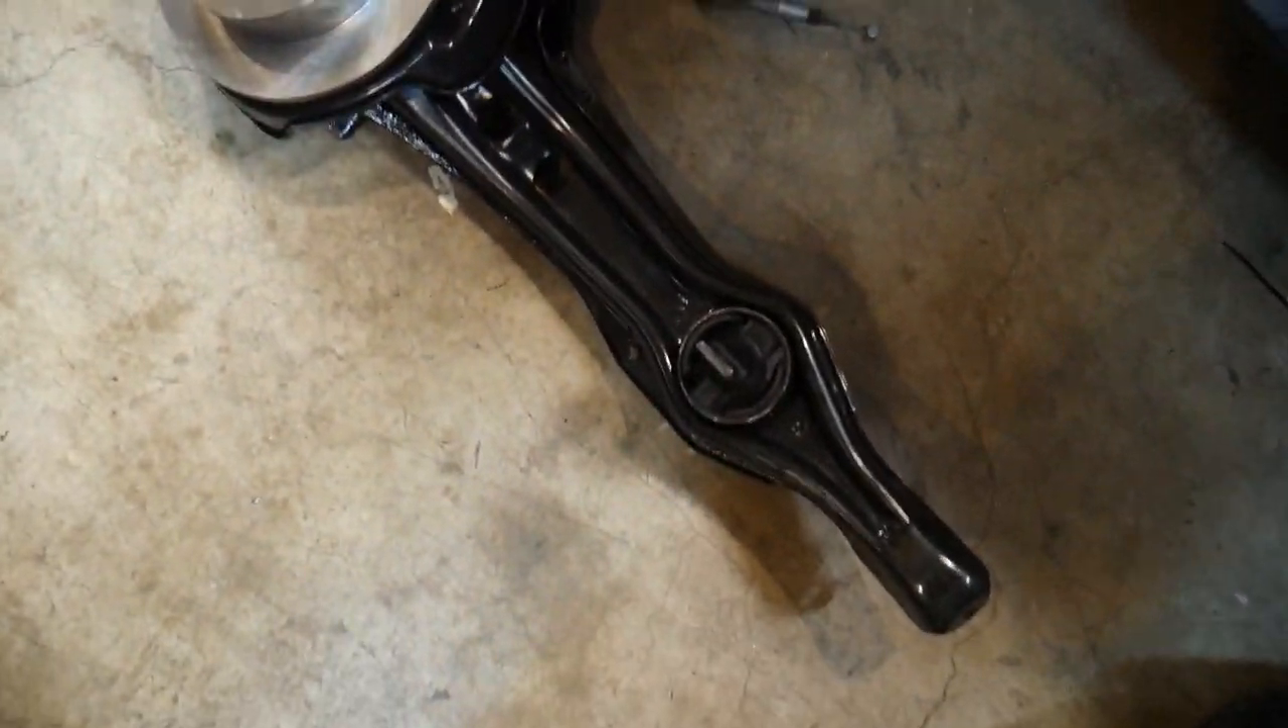All right so right now we're working on the Civic and we got the Civic up on jack stands and as you can see we have the rear trailing arm taken off.